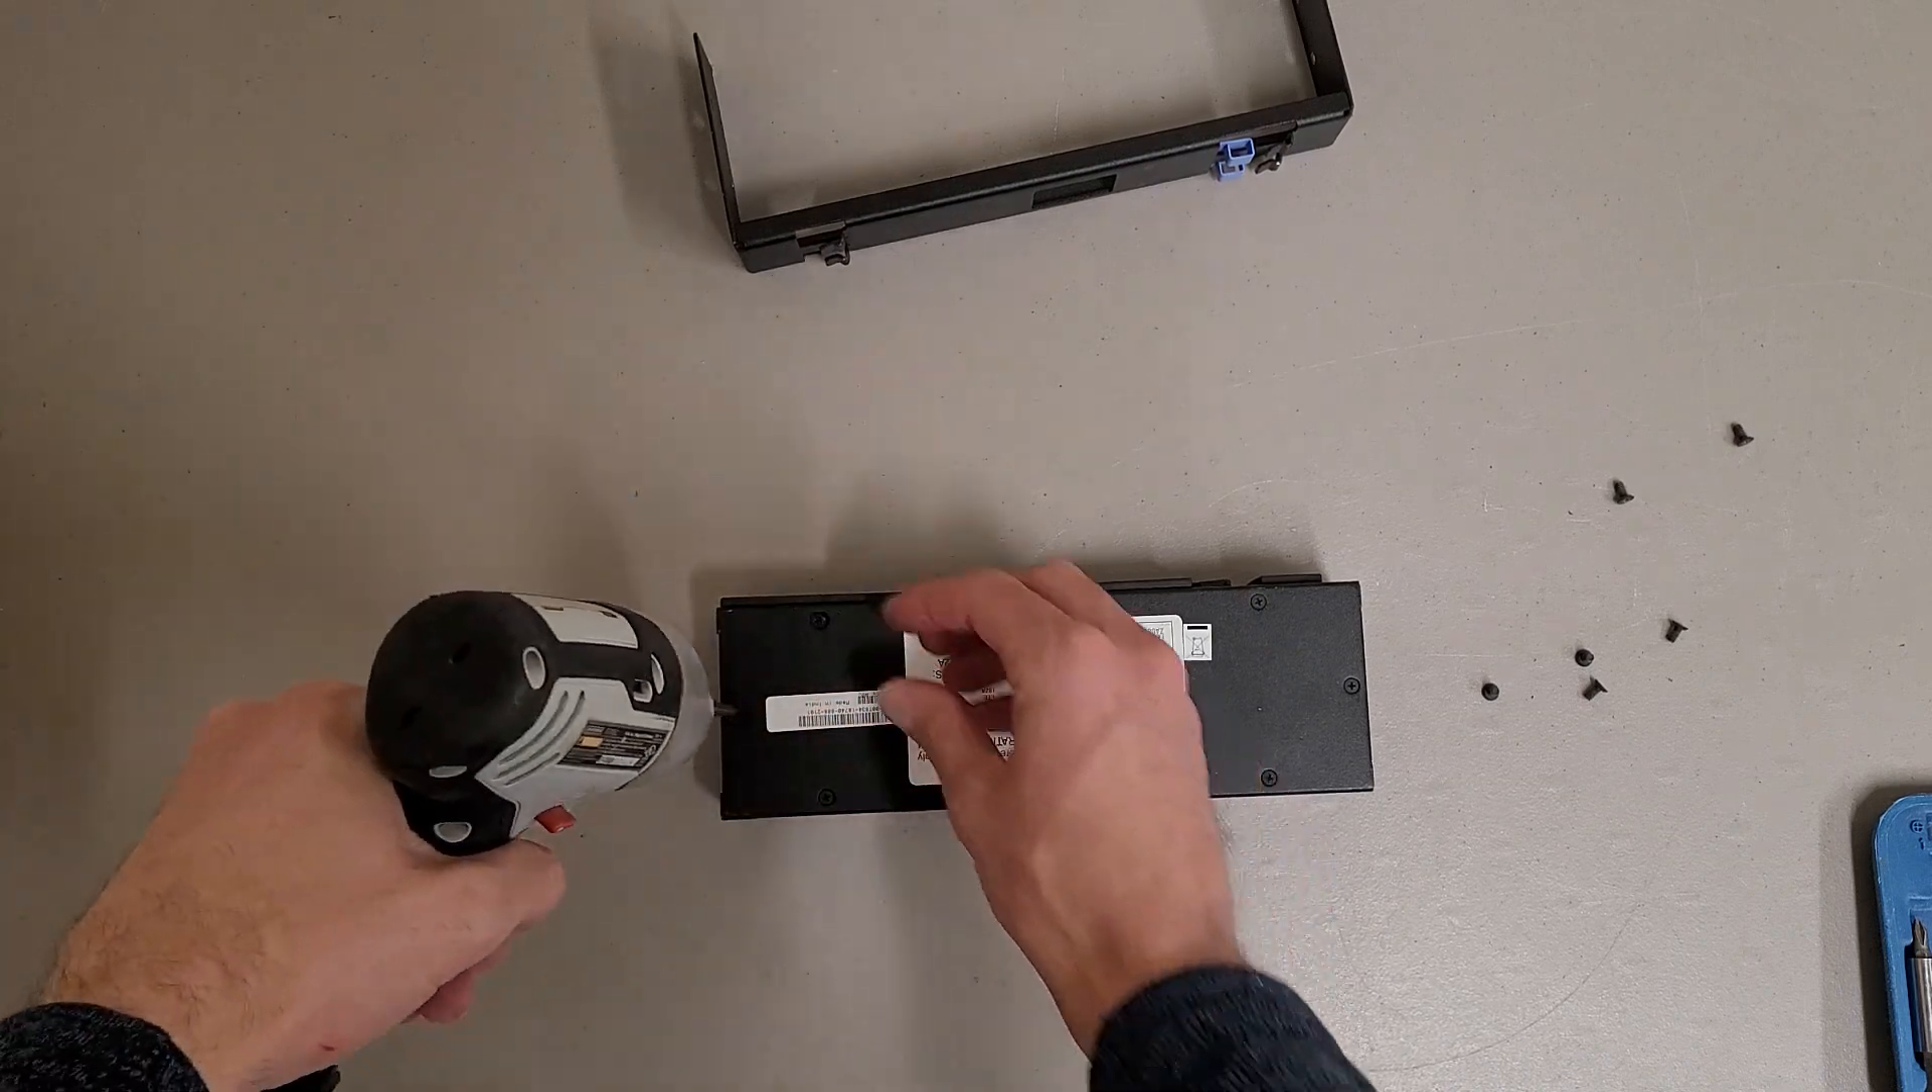So I took off the mounting bracket.